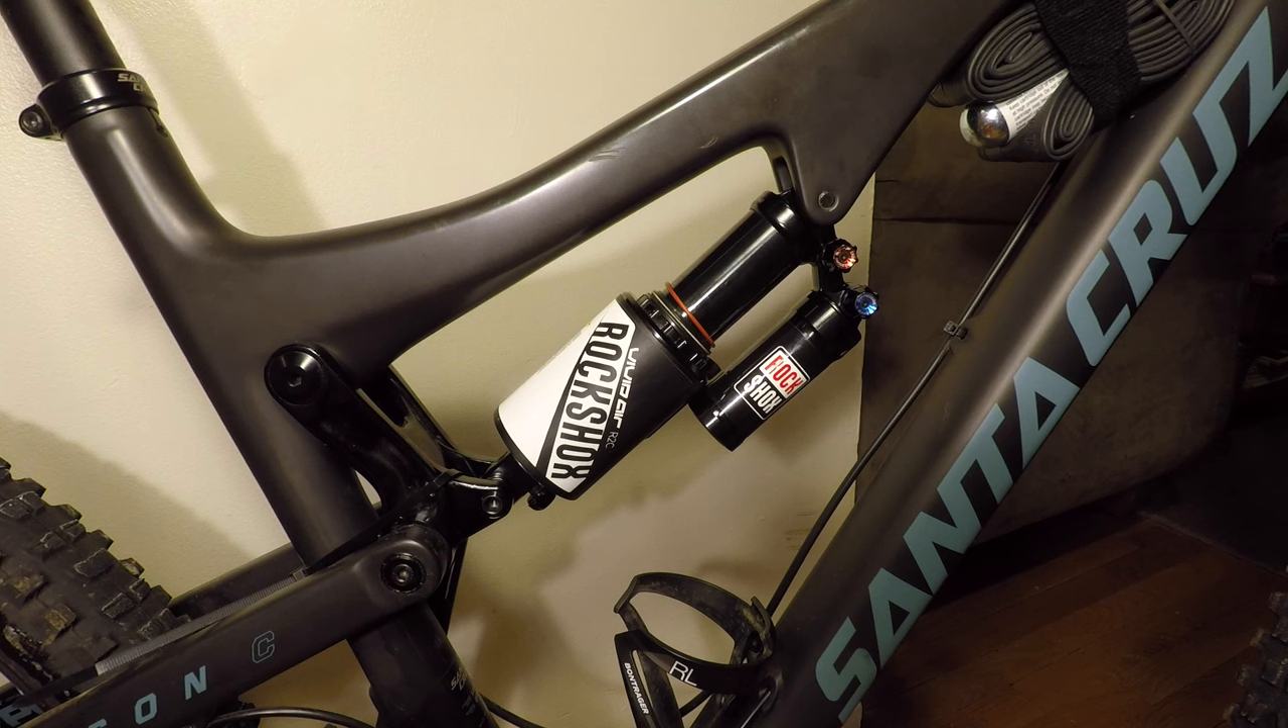There we go we have our beautiful rock shock vivid air hooked onto the bronson.